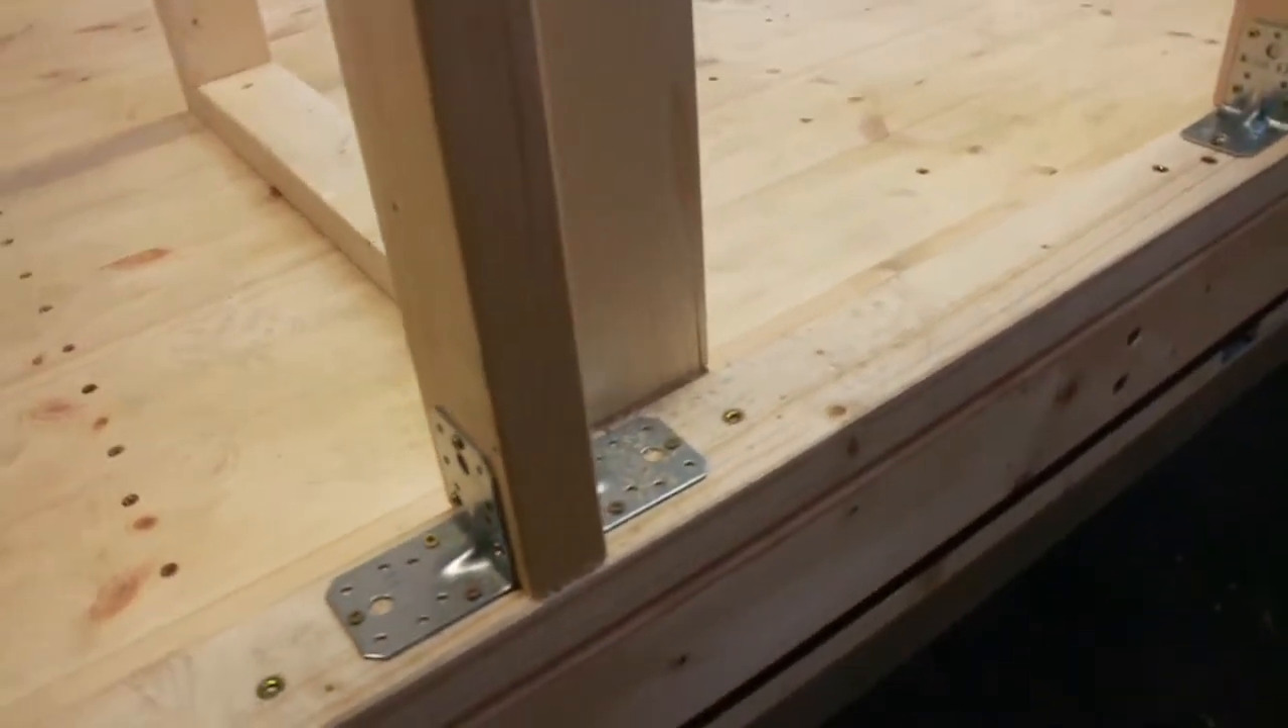Und die Rahmen wurden eben hier einmal mit den Winkeln verschraubt, auf beiden Seiten.